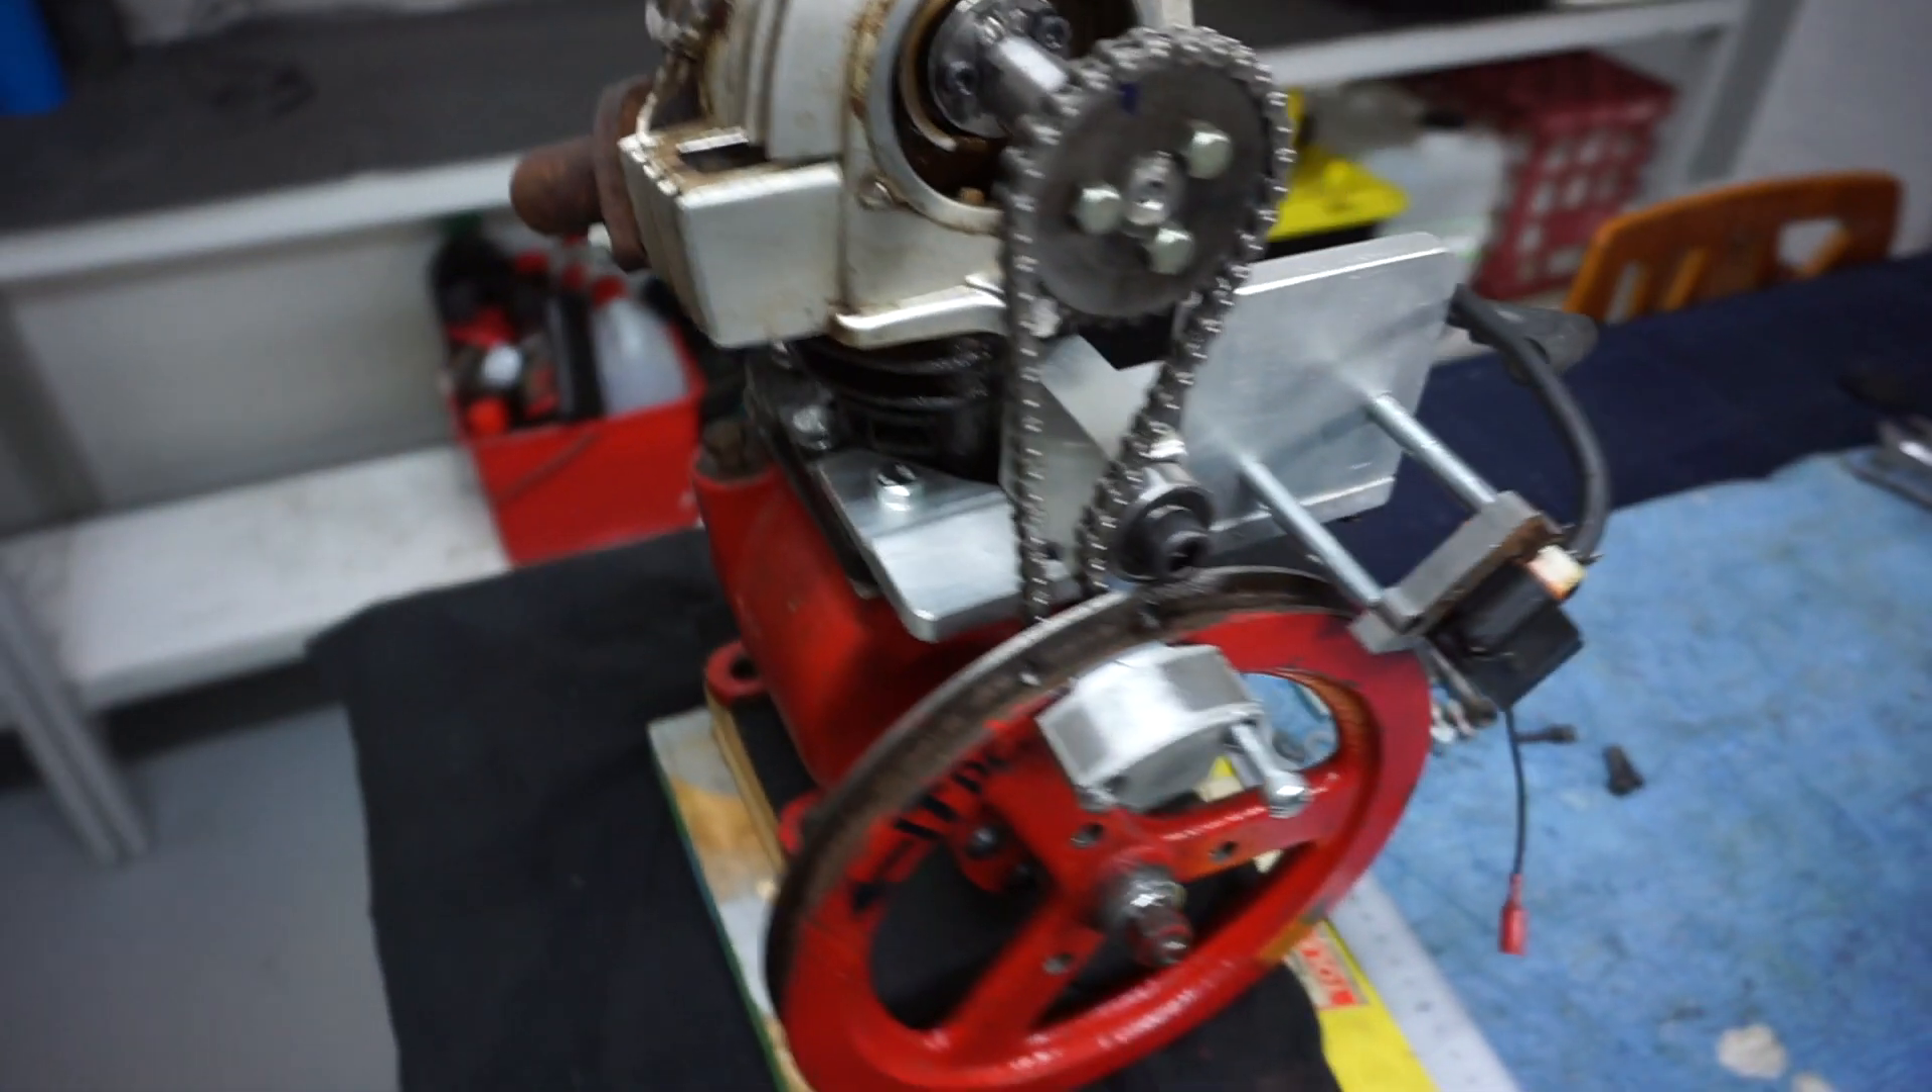I've got all the timing chain in.